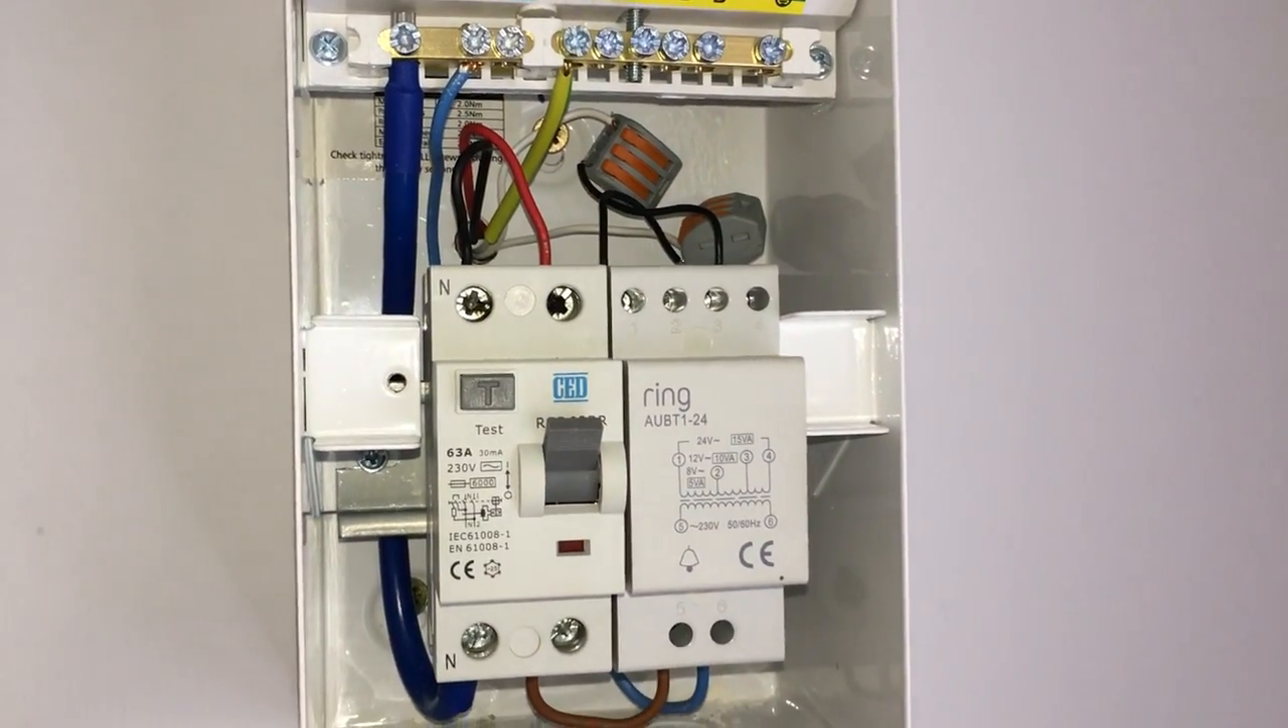As you can see that's the black and red cables. They go into the top of the main RCD unit there that comes with the garage power supply.